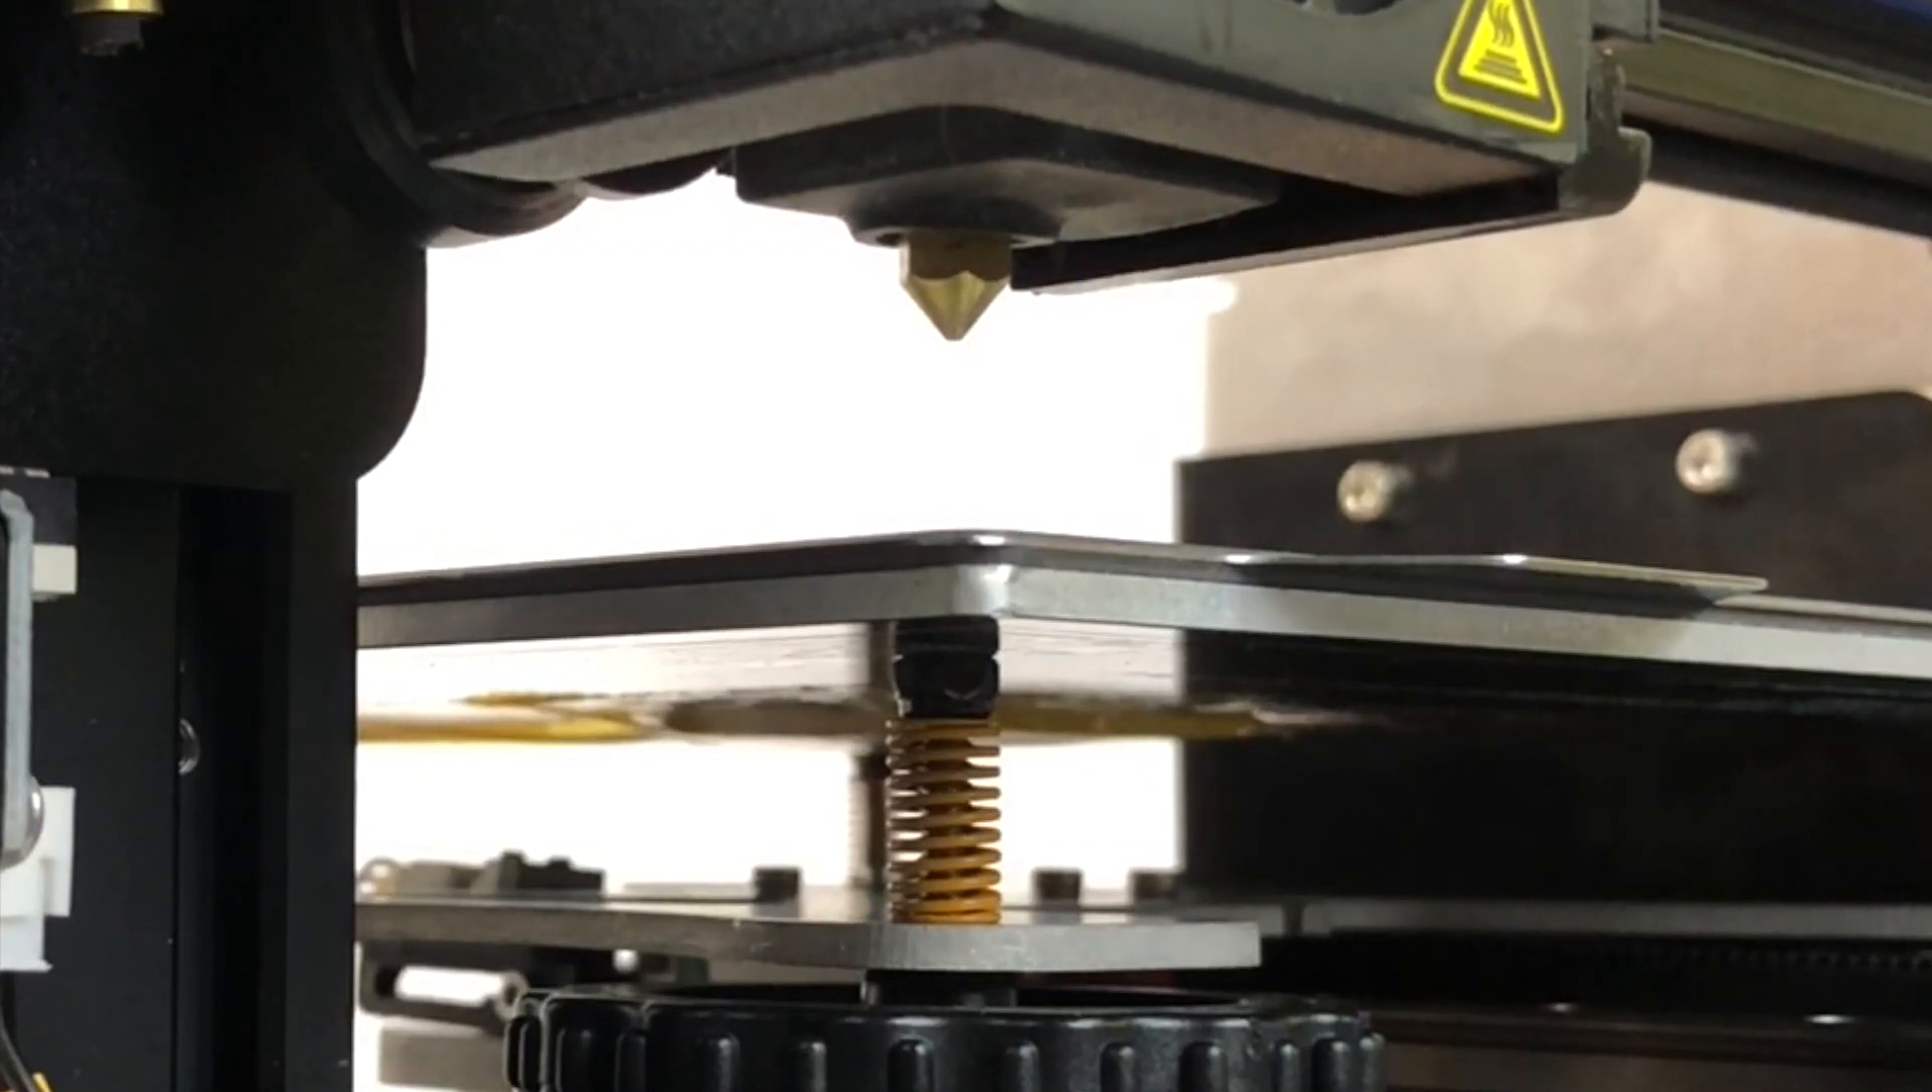You may notice that the nozzle is quite far above the bed when the axes are homed.